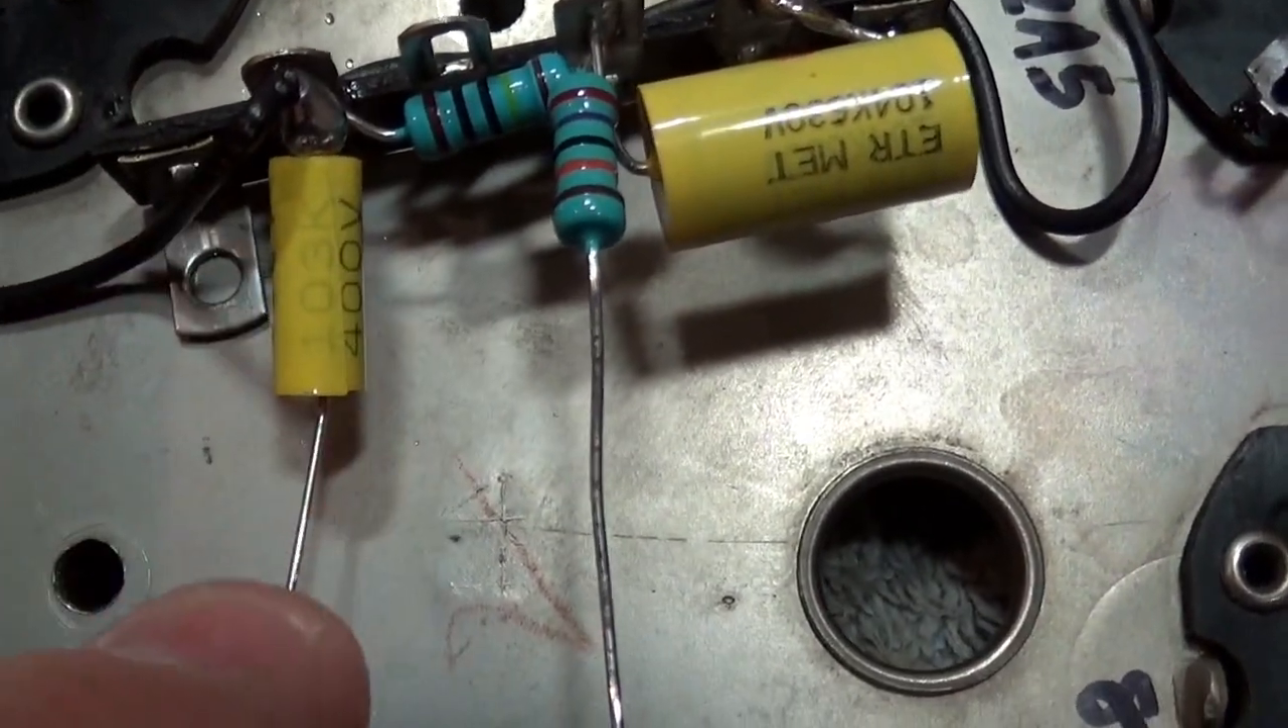And if you look at the schematic, here's the other side of that resistor that's not connected to anything, I just have it hanging out right now.